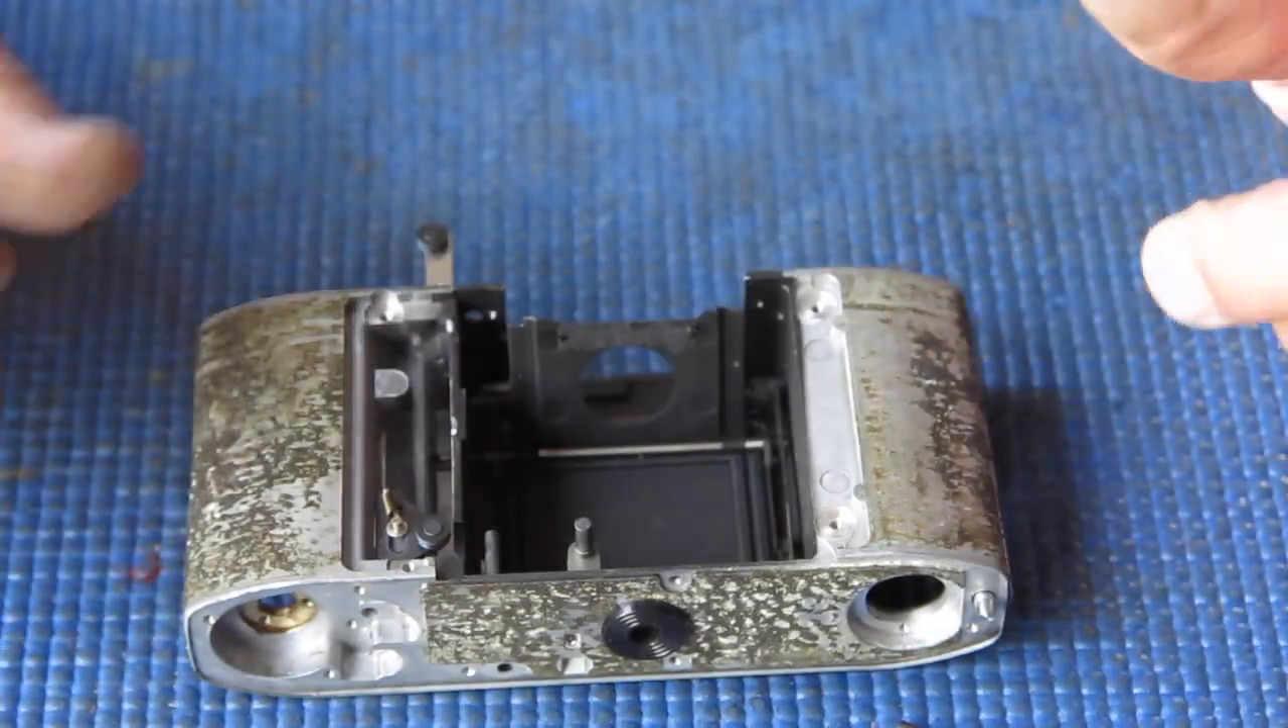So our camera body here now is empty.